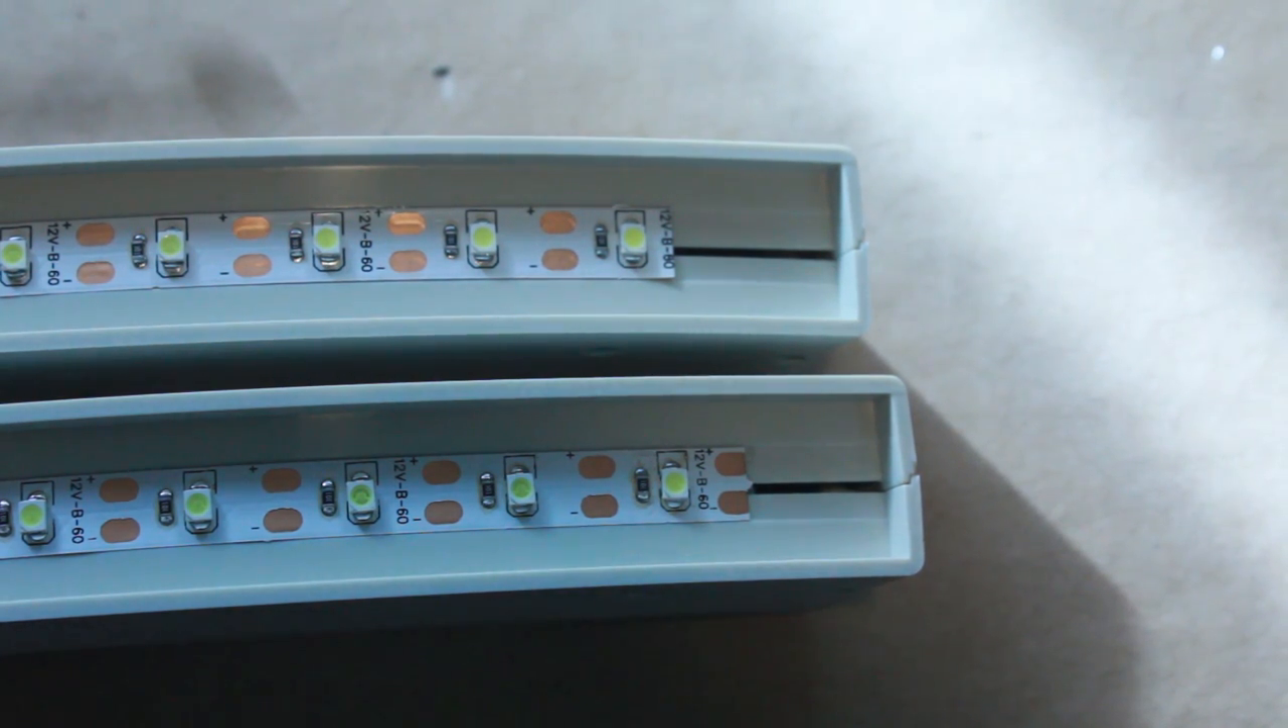One thing you will notice is there is a gap on the right hand side. The LED strips they supplied don't quite fill the entire housing. You can see right here this area.